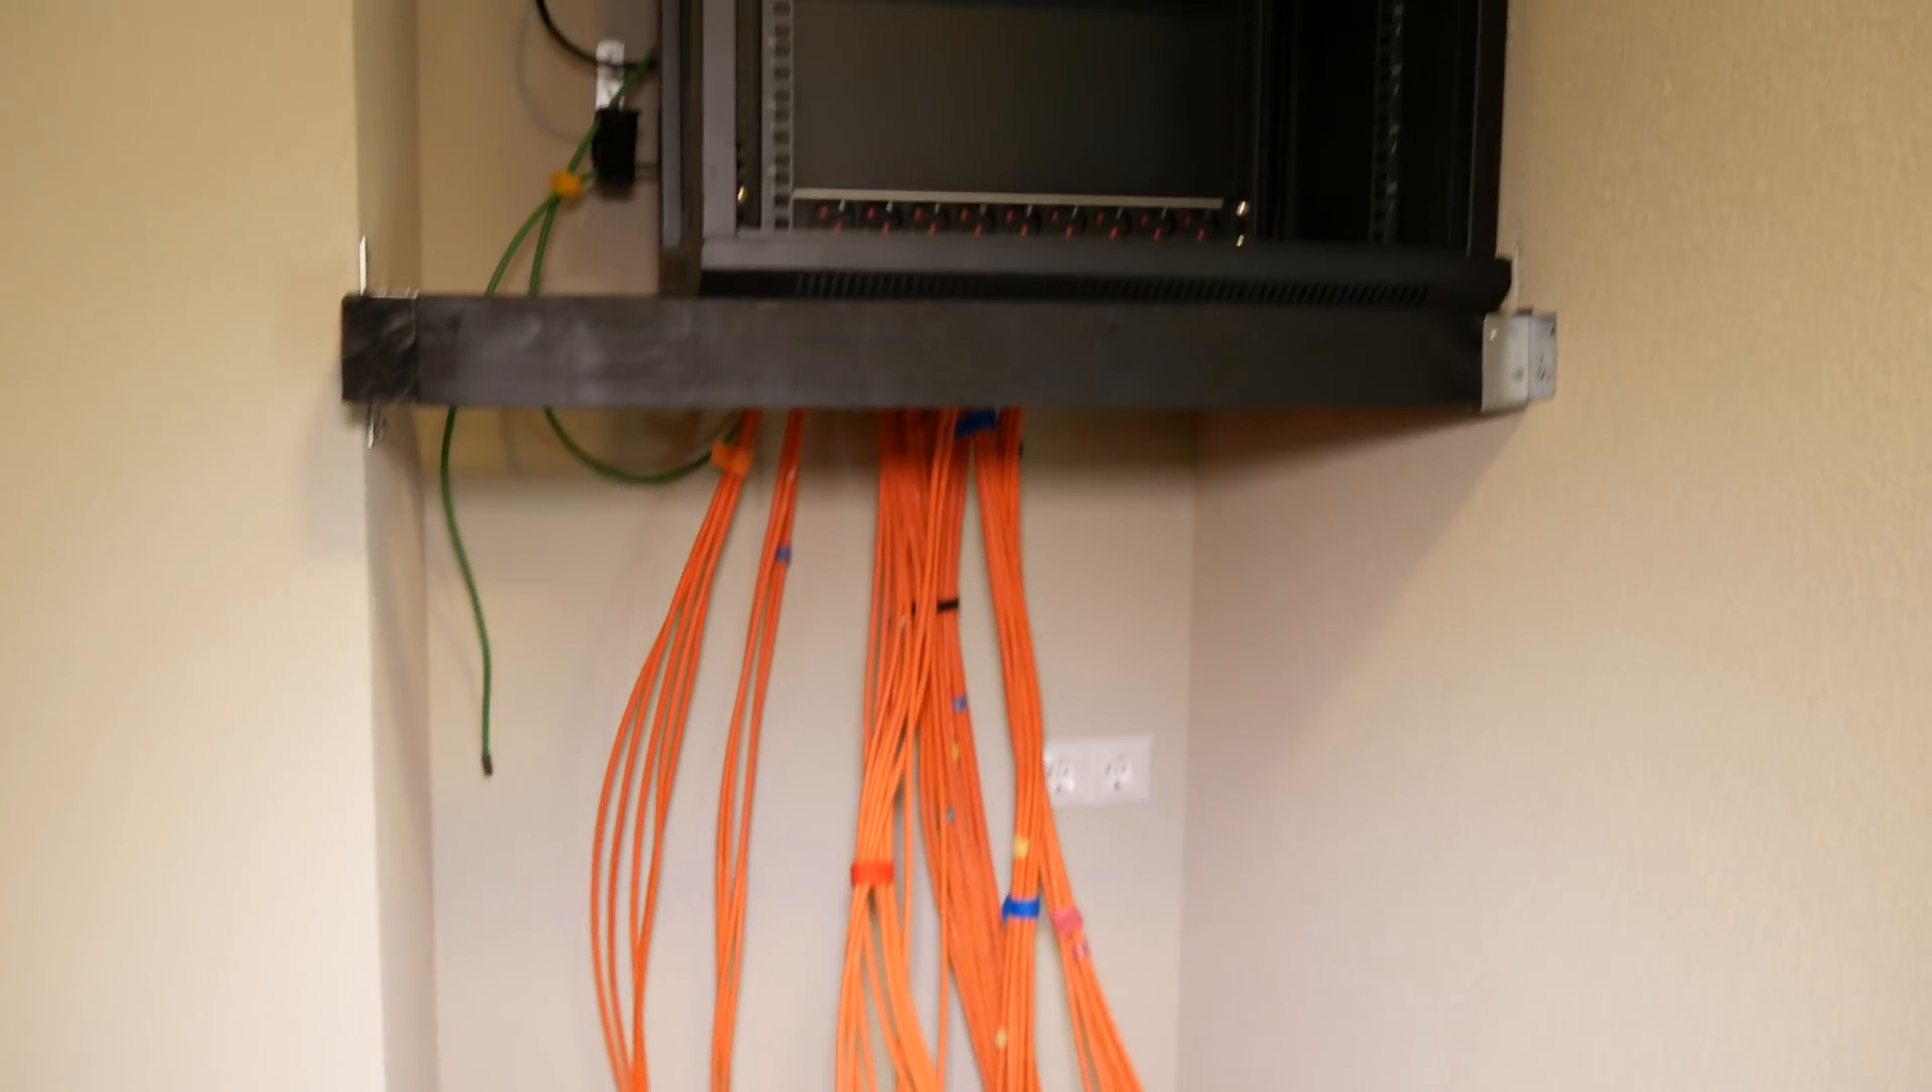Ok, I managed to get the patch cabinet on top of the beams.